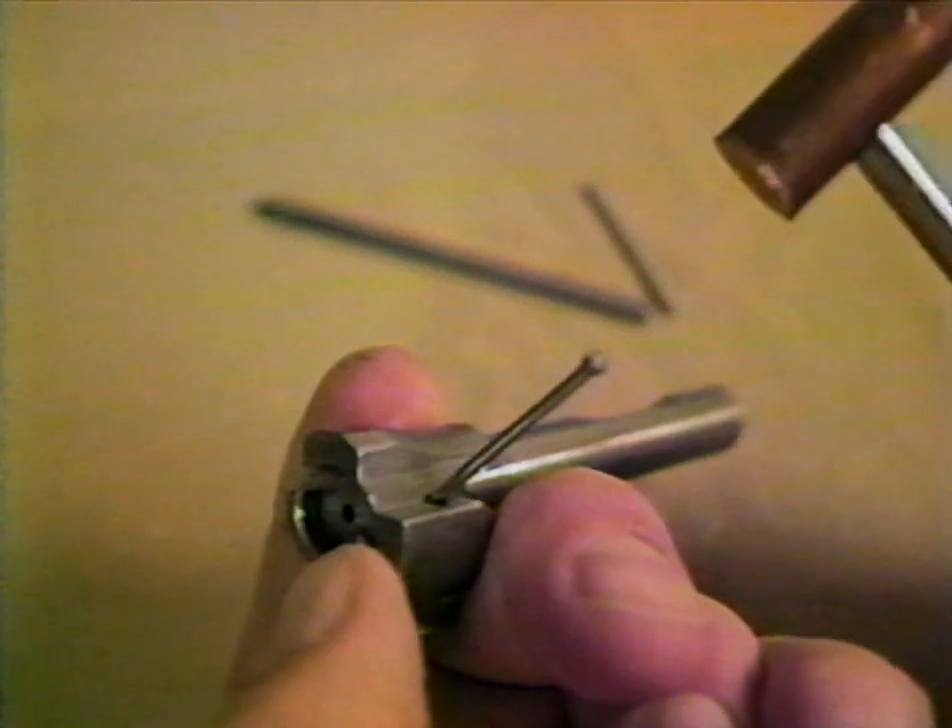Okay i've still got the nail in there.